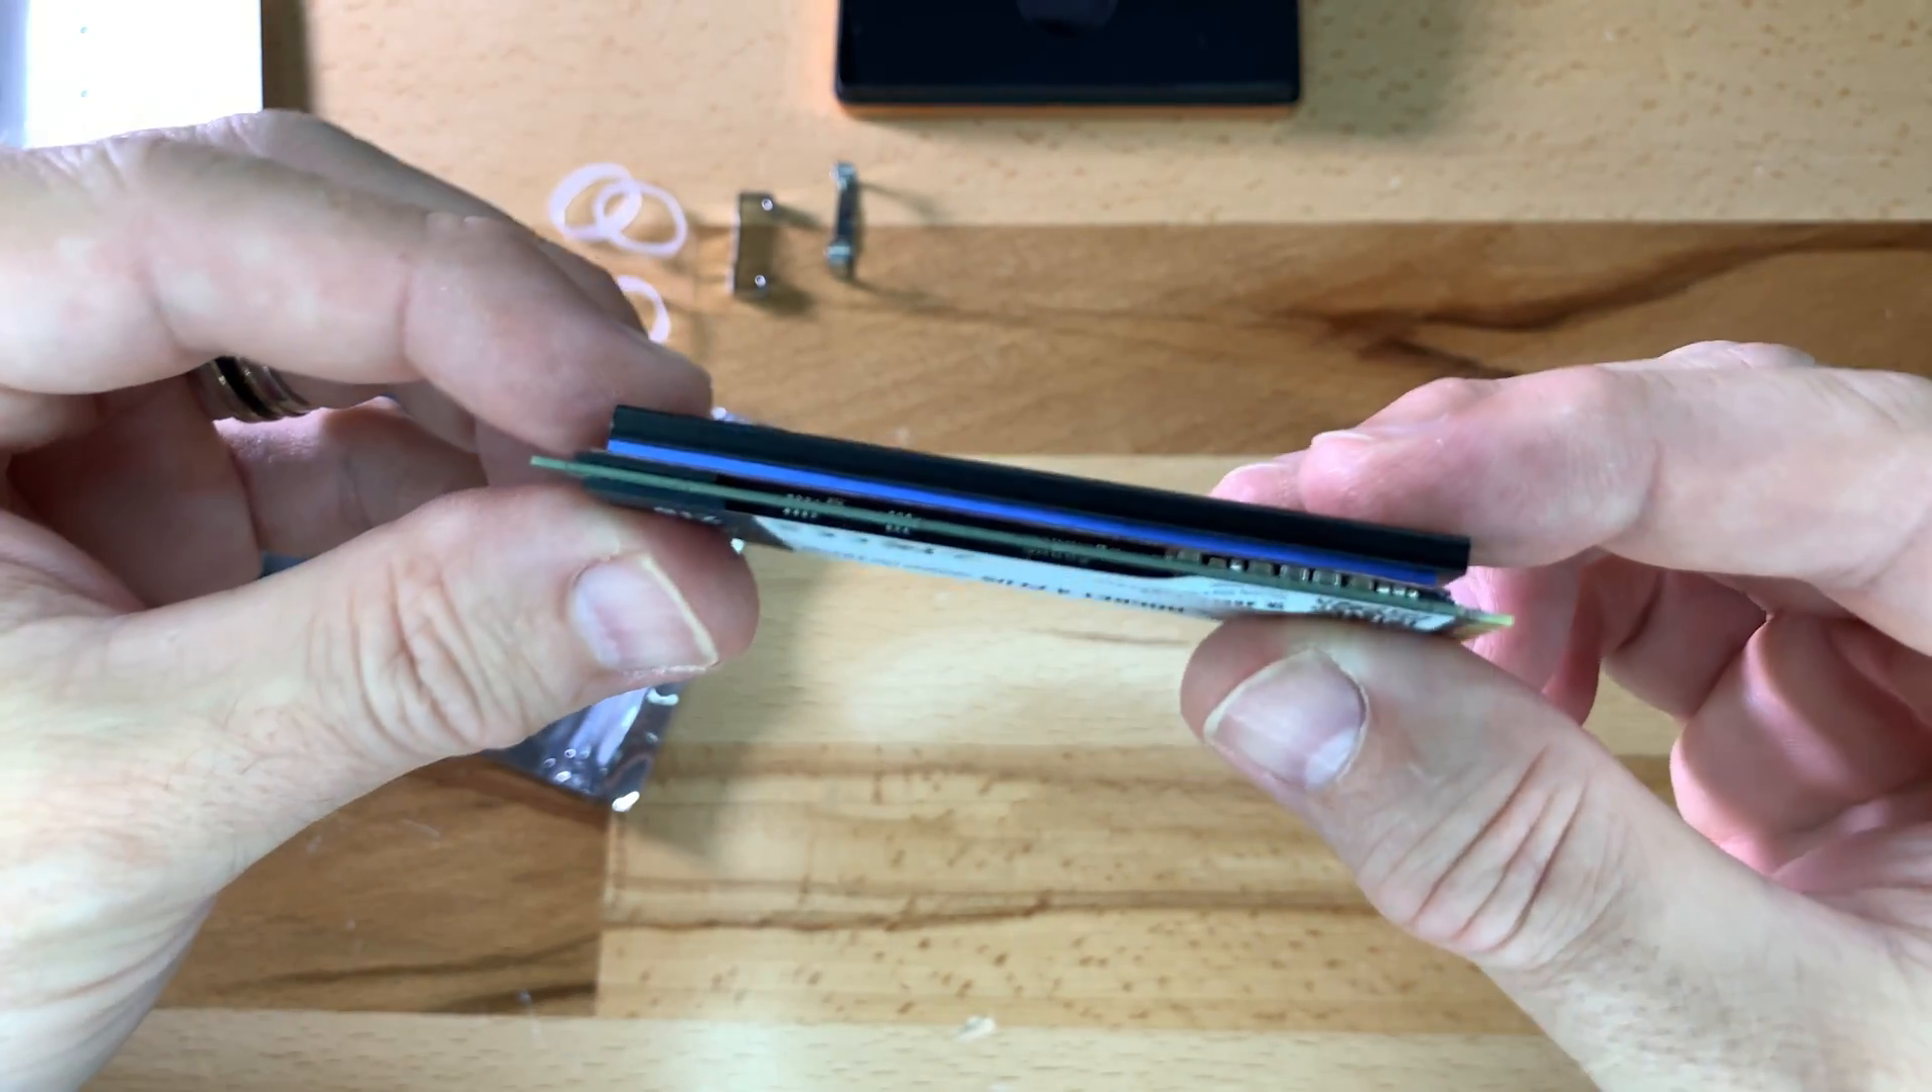And now you have a close up of the heatsink on top of the thermal pad over the M .2 SSD.